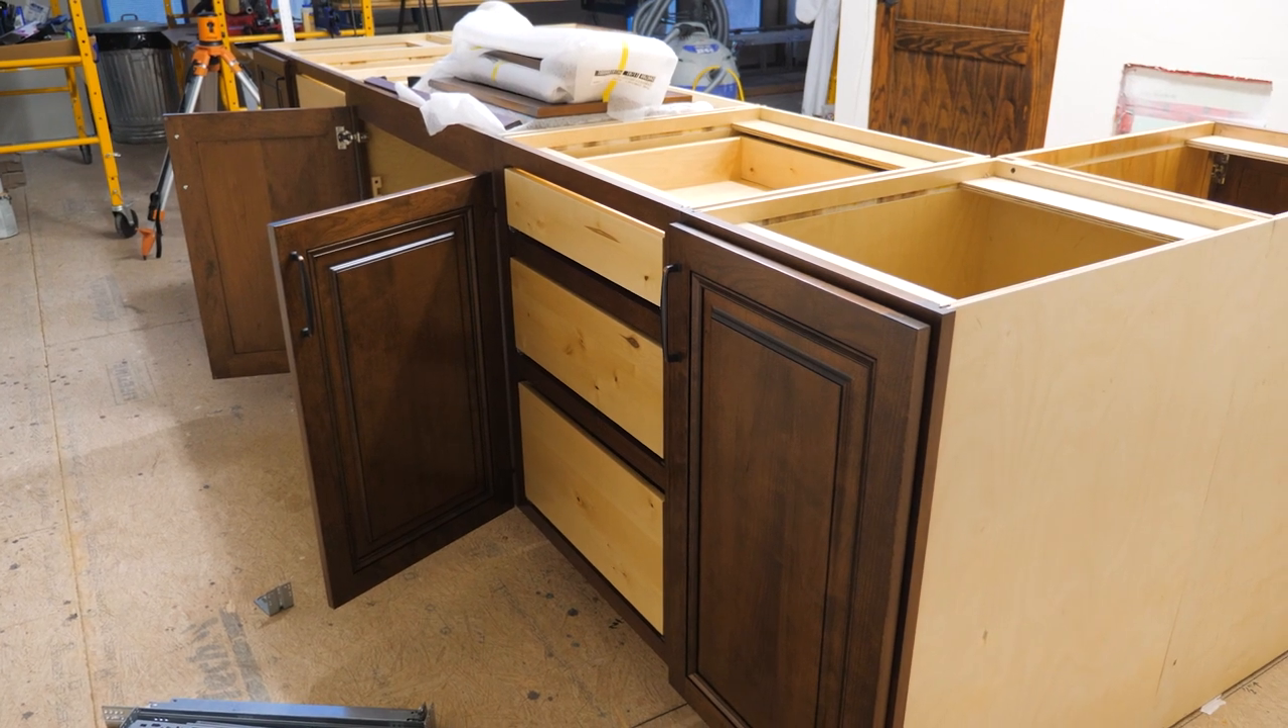There's the working side doors on and drawers in.